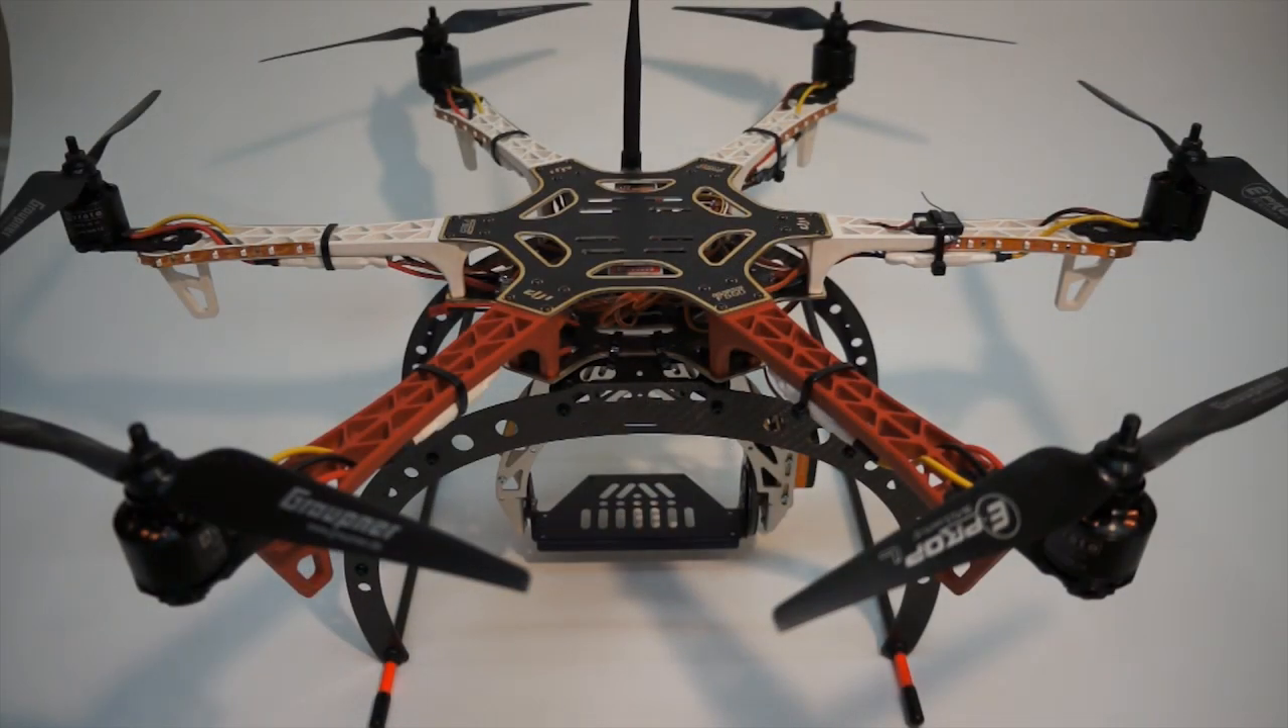I went ahead and finished installing the AV -130 gimbal and landing gear to the frame. This has completed the conversion and really transformed this into a nice AP copter.